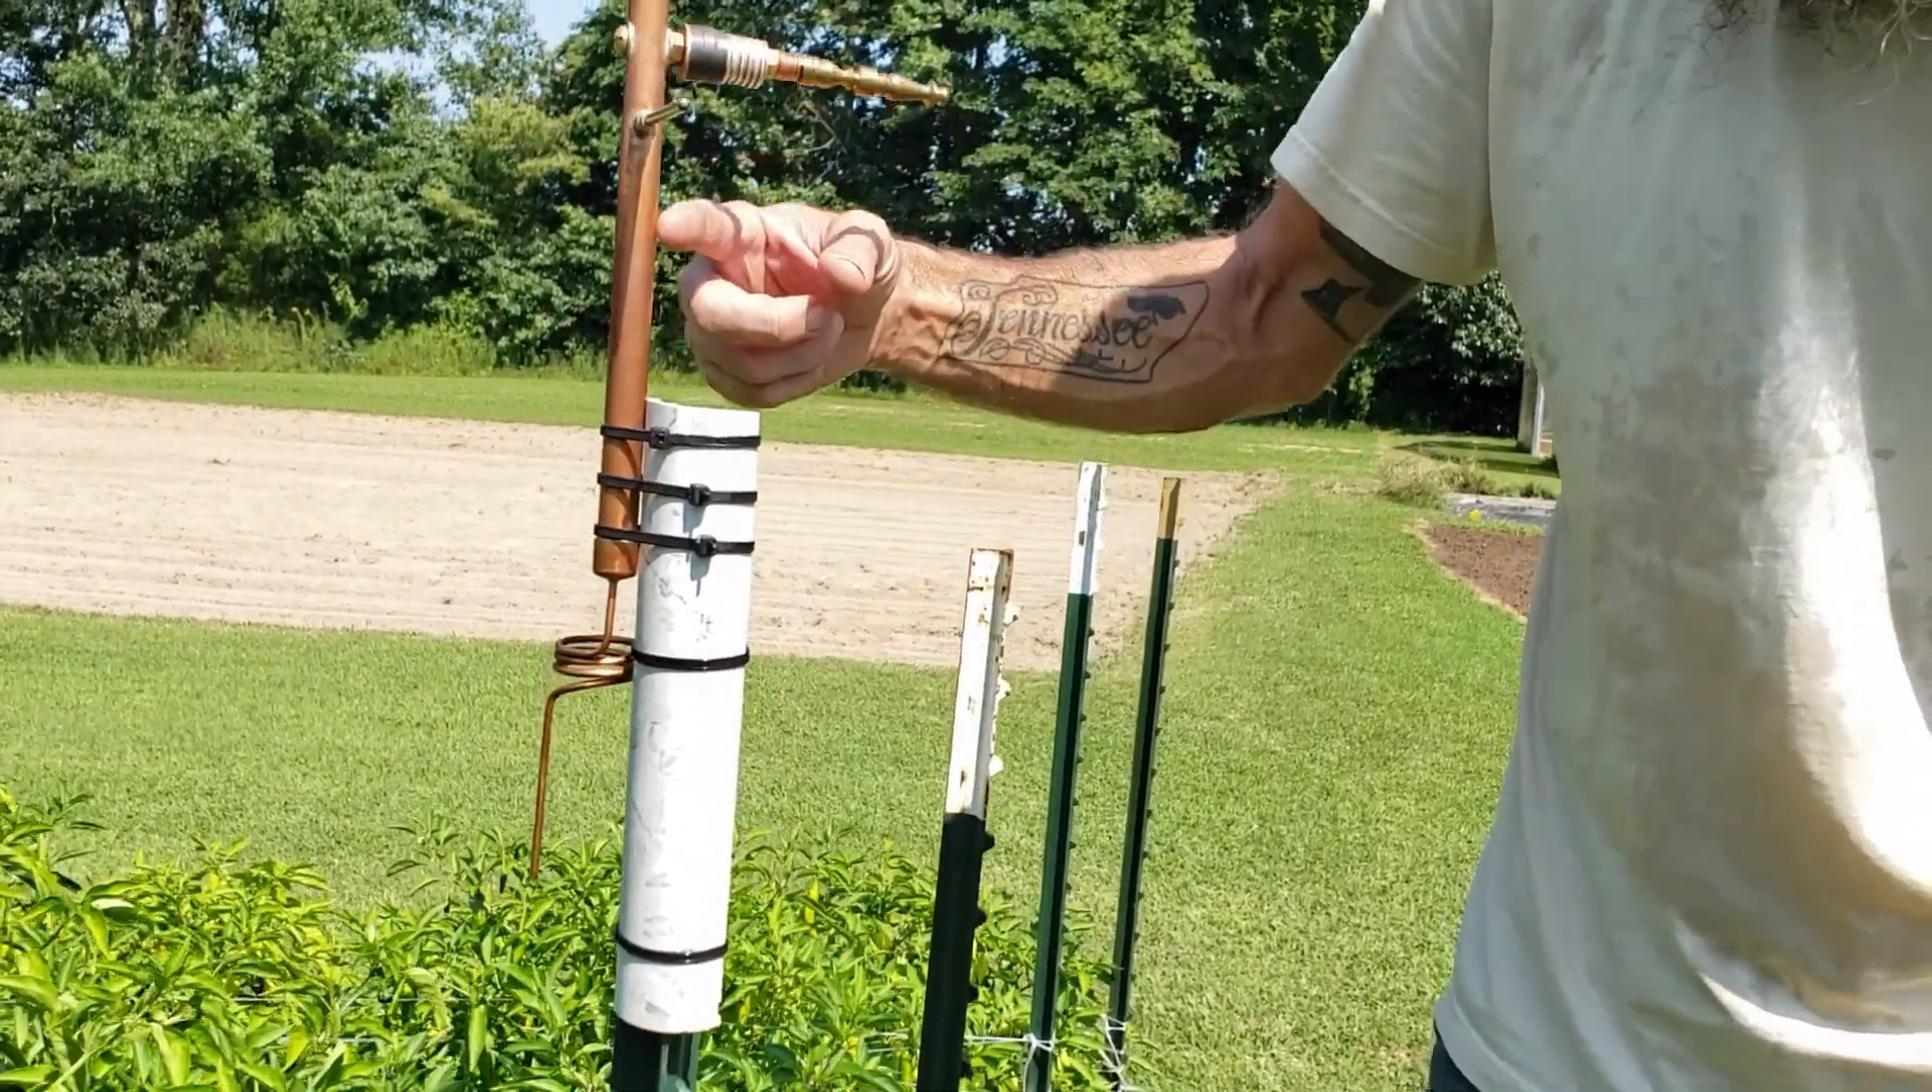Zip tied the PVC to the t -post and then the antenna body to the PVC.